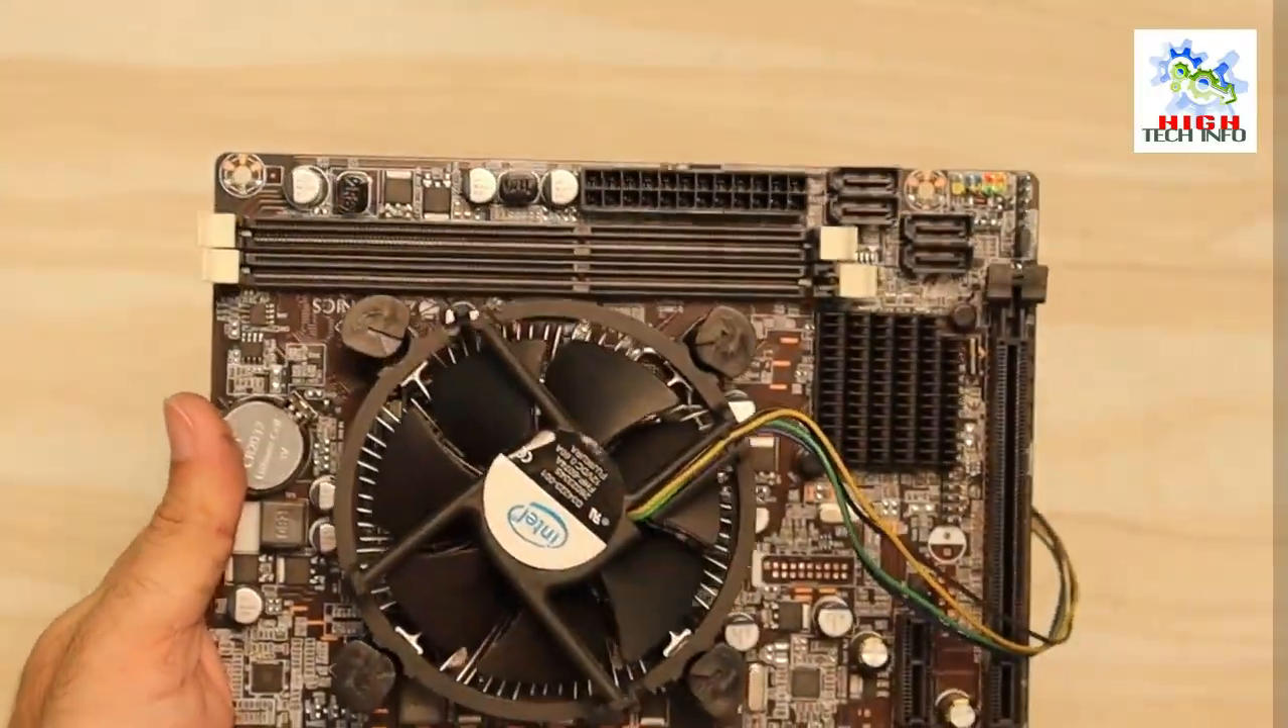तो आप देख सकते हैं हमने CPU cooling fan को भी motherboard में लगा लिया है।